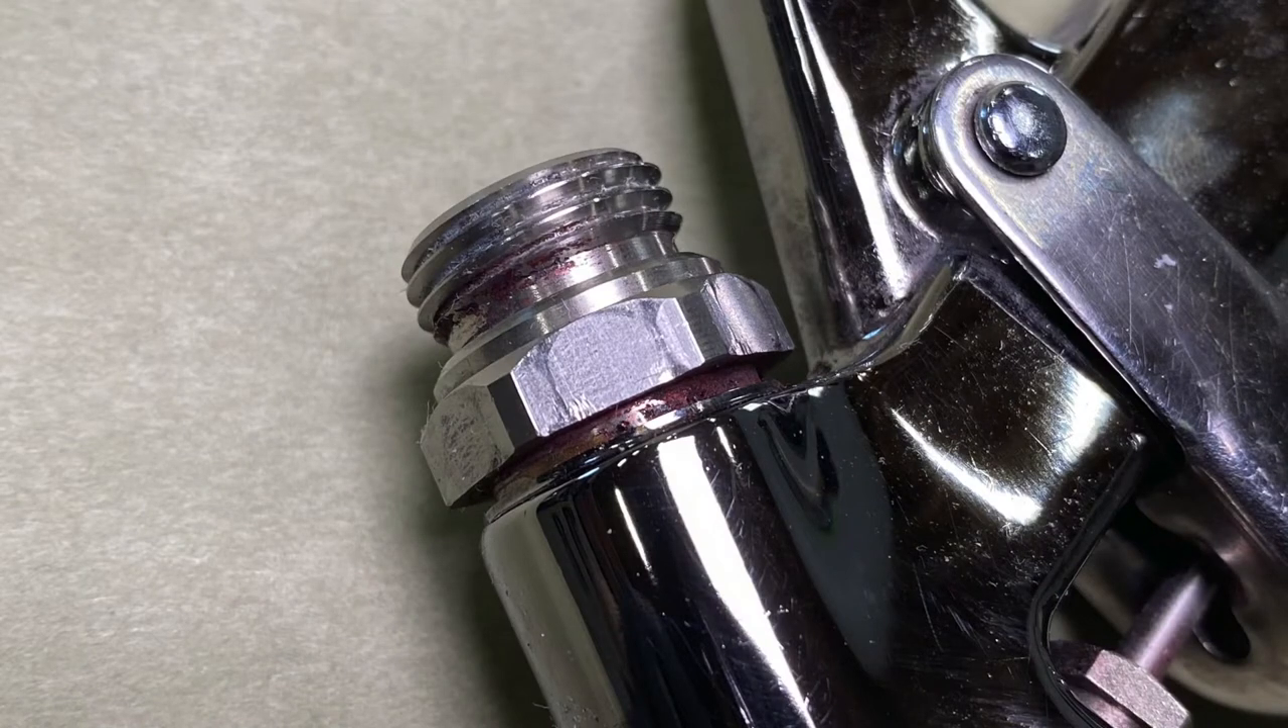In this image, you can see a gap between the fluid nipple and the body of the gun.